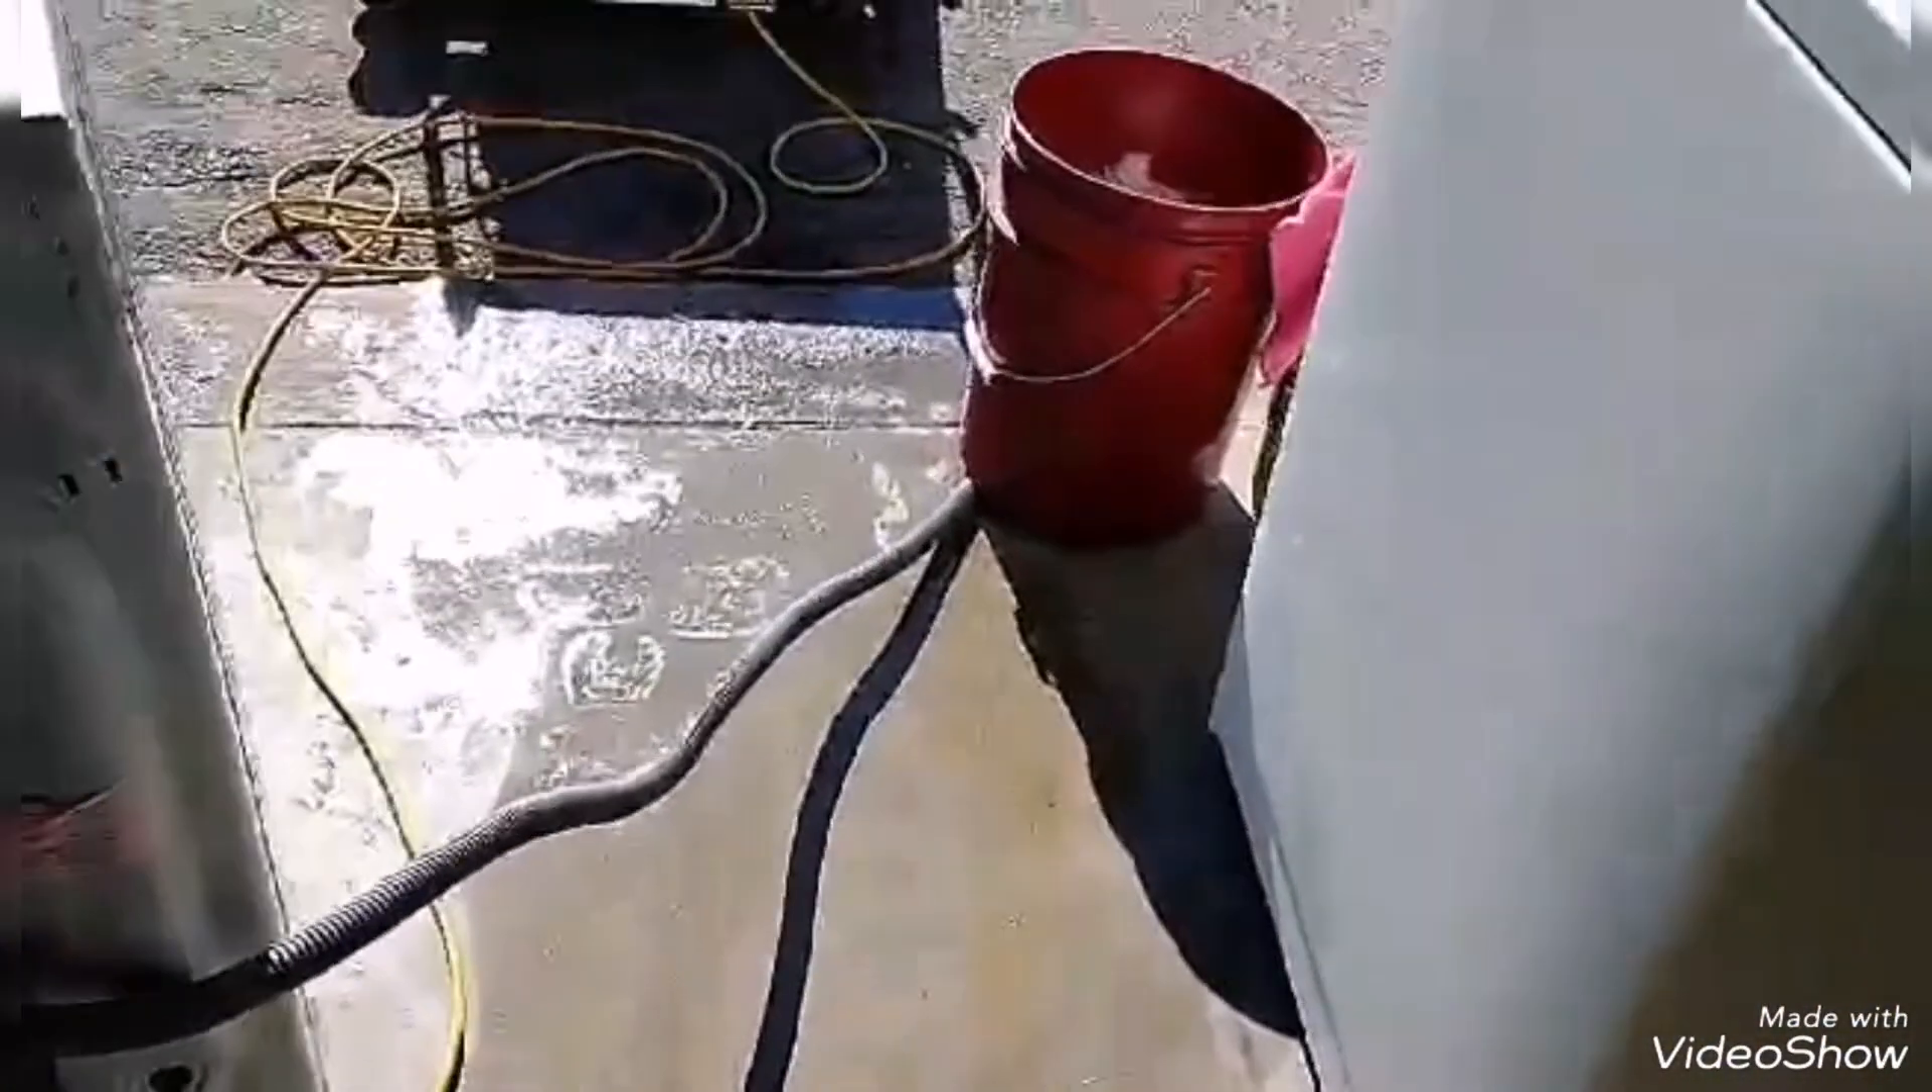Now we got the drain hose out there which is good.